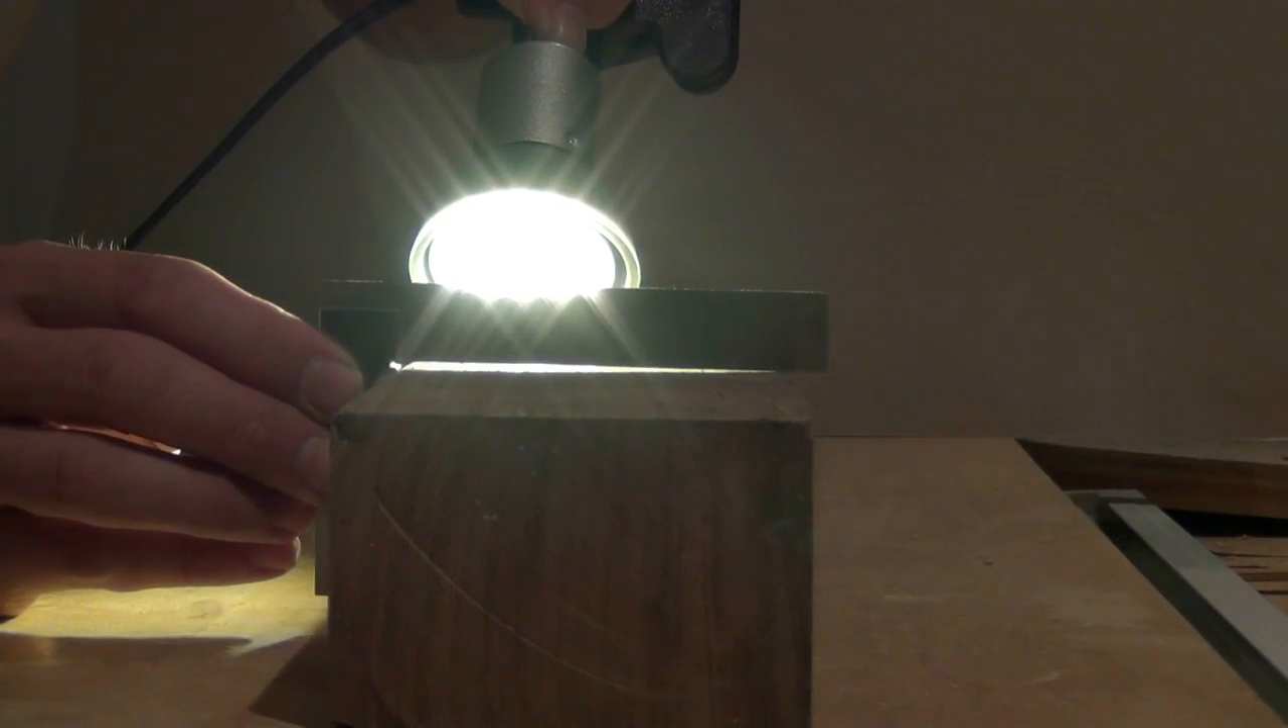The tri -square blade touches the wood, still leaving a large gap up near the stock. So this blank certainly isn't square.